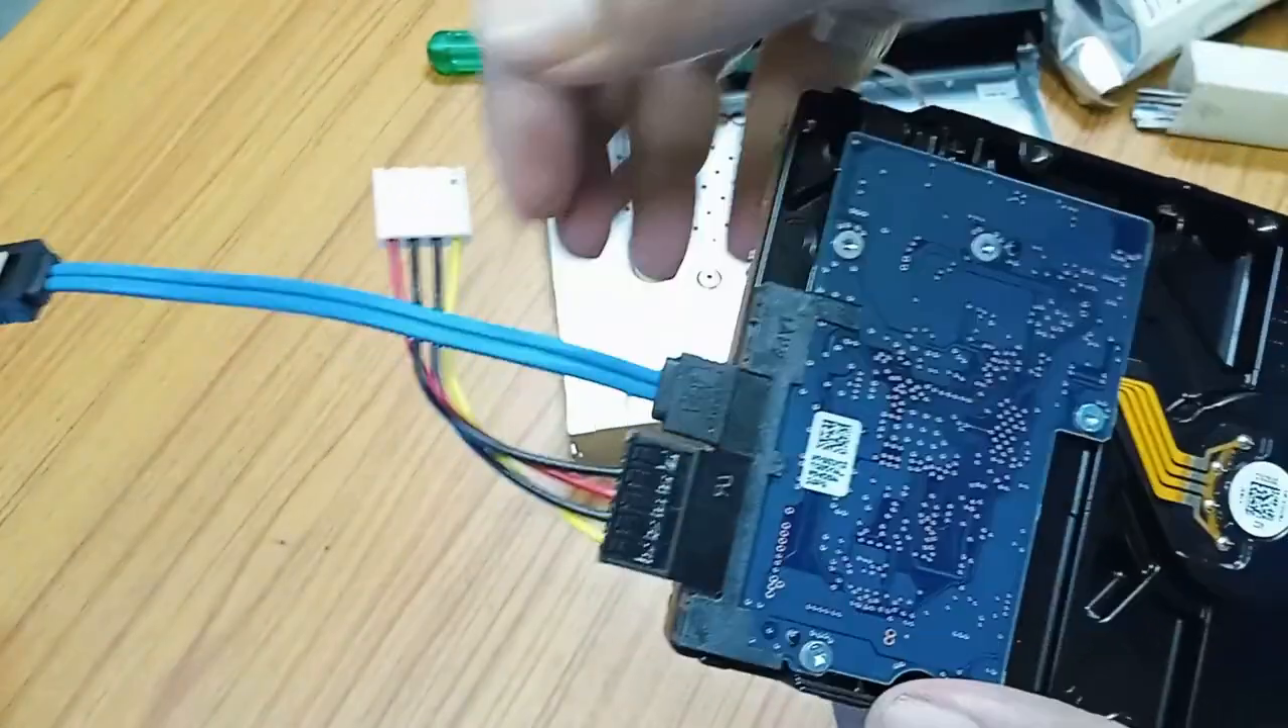So, power cable and data cable connection is complete.